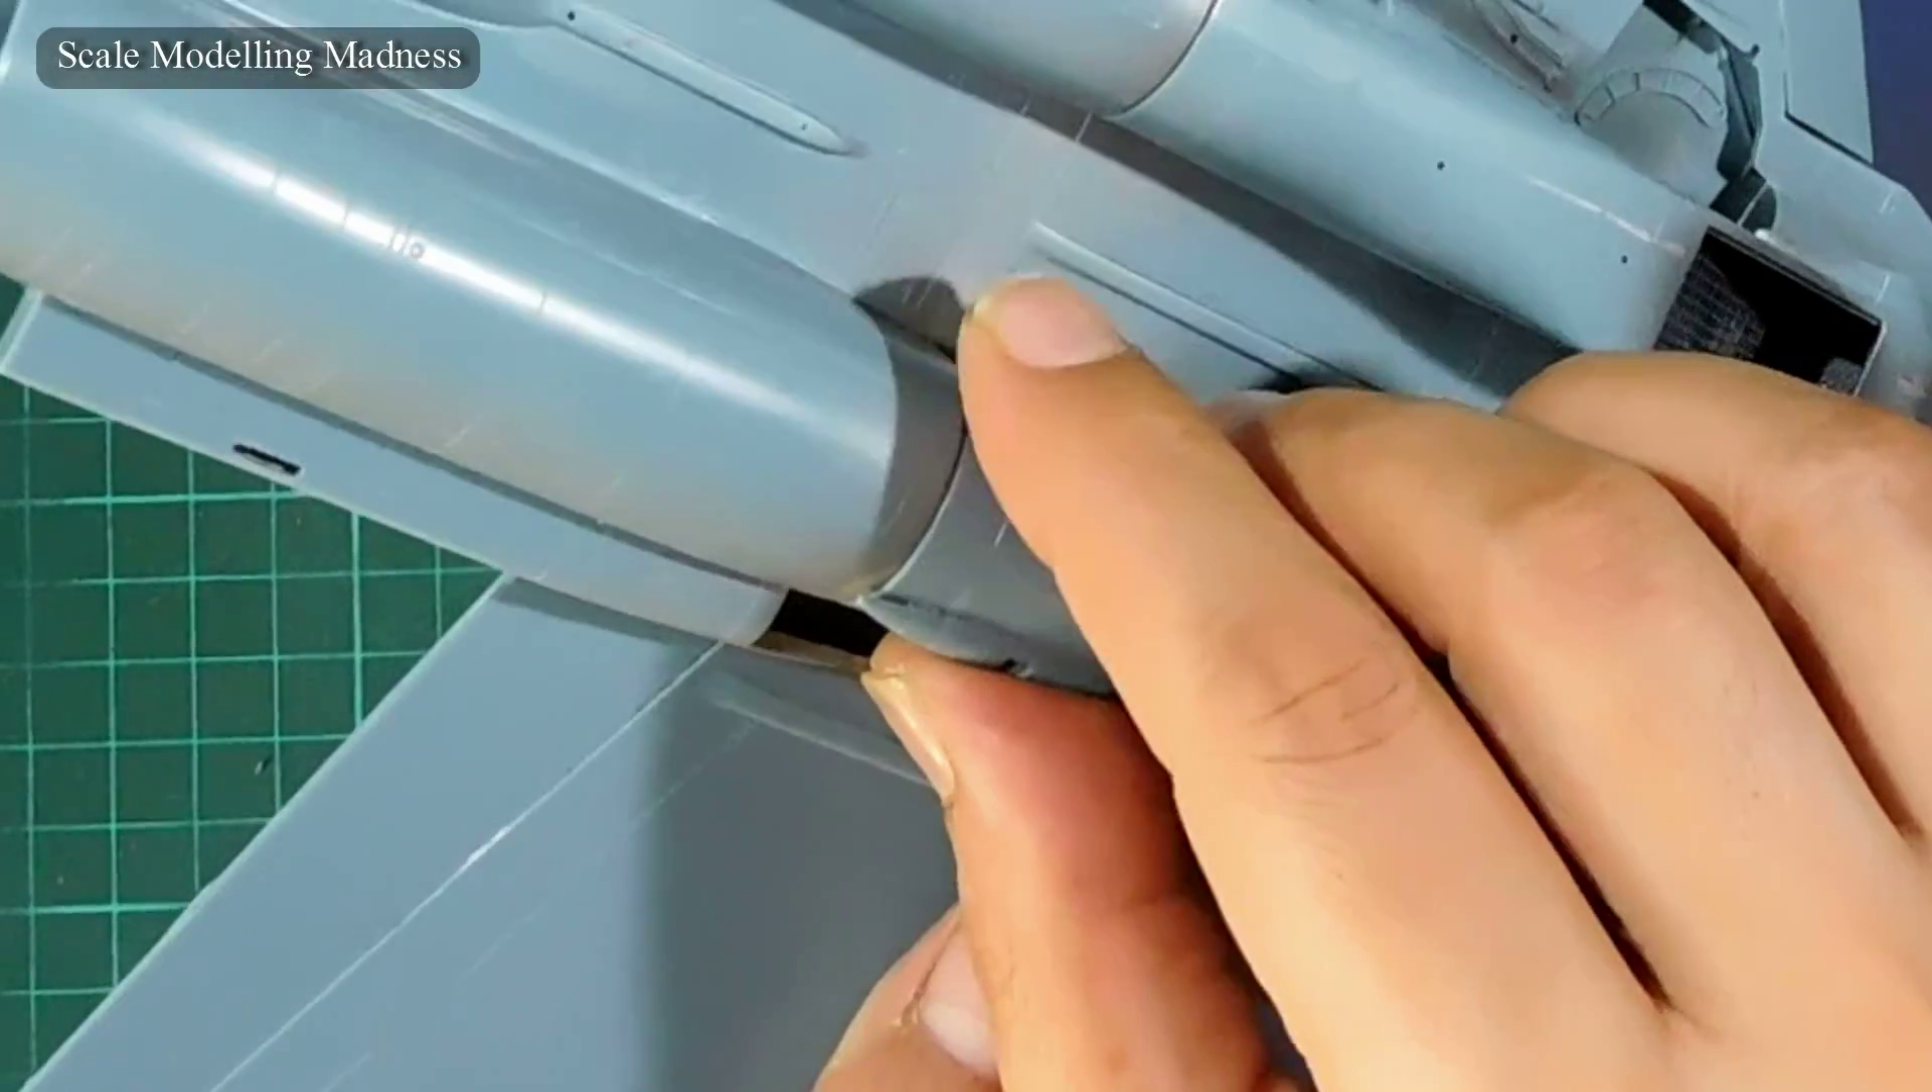There is a gap between the intake and the fuselage, but I don't think it will be too hard to fill later with some putty.